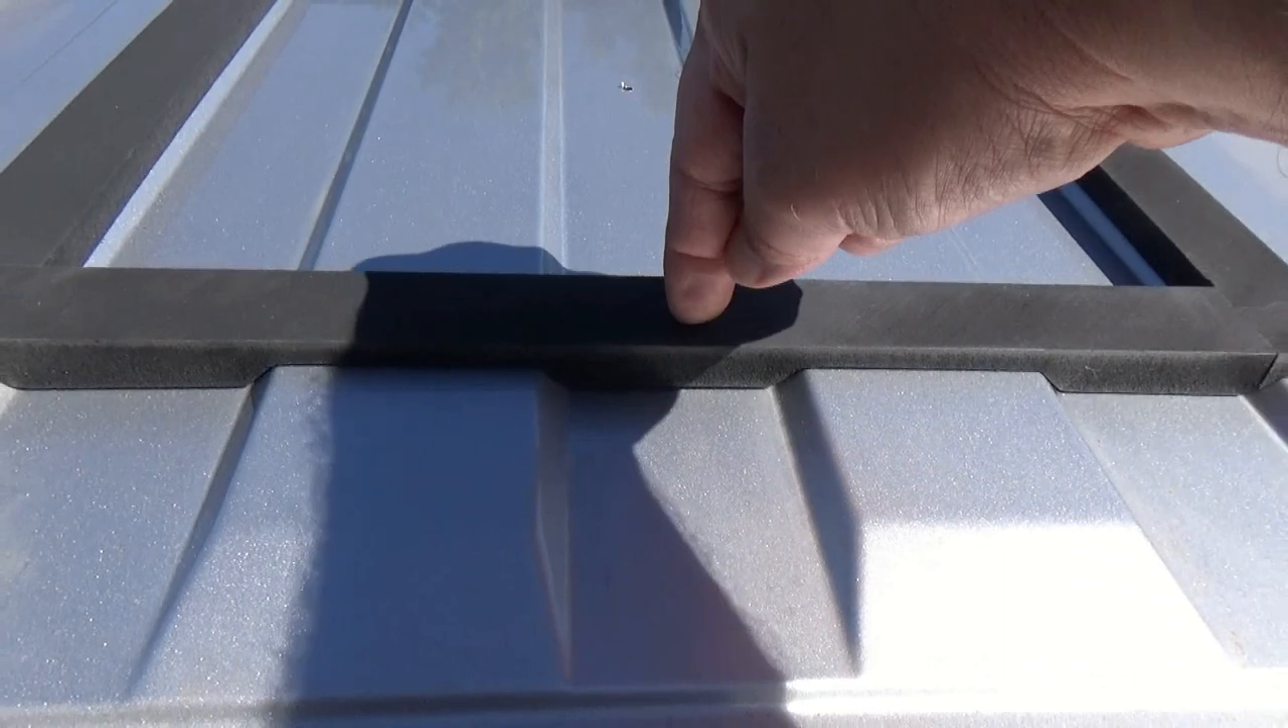Alright, so we set our vent adapter up here. And you can see how it follows the grooves. Real nice and pretty like.